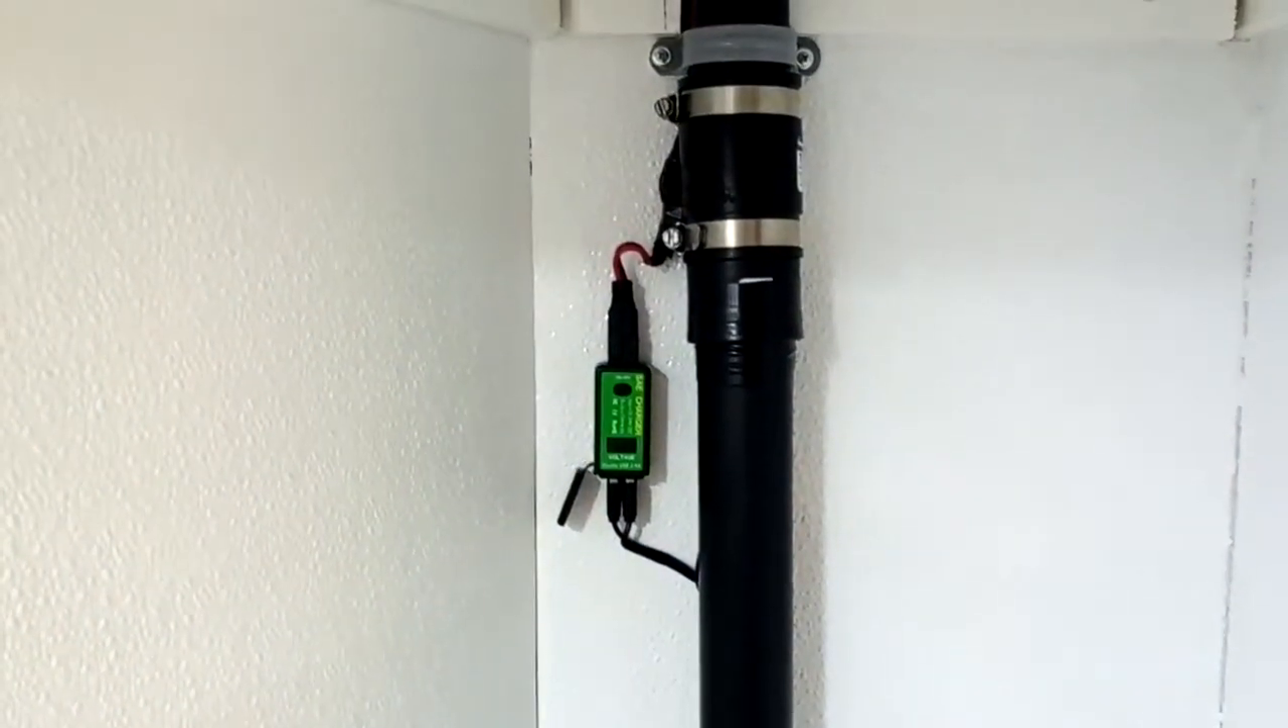But see how I got the little charger mounted to the side over here.